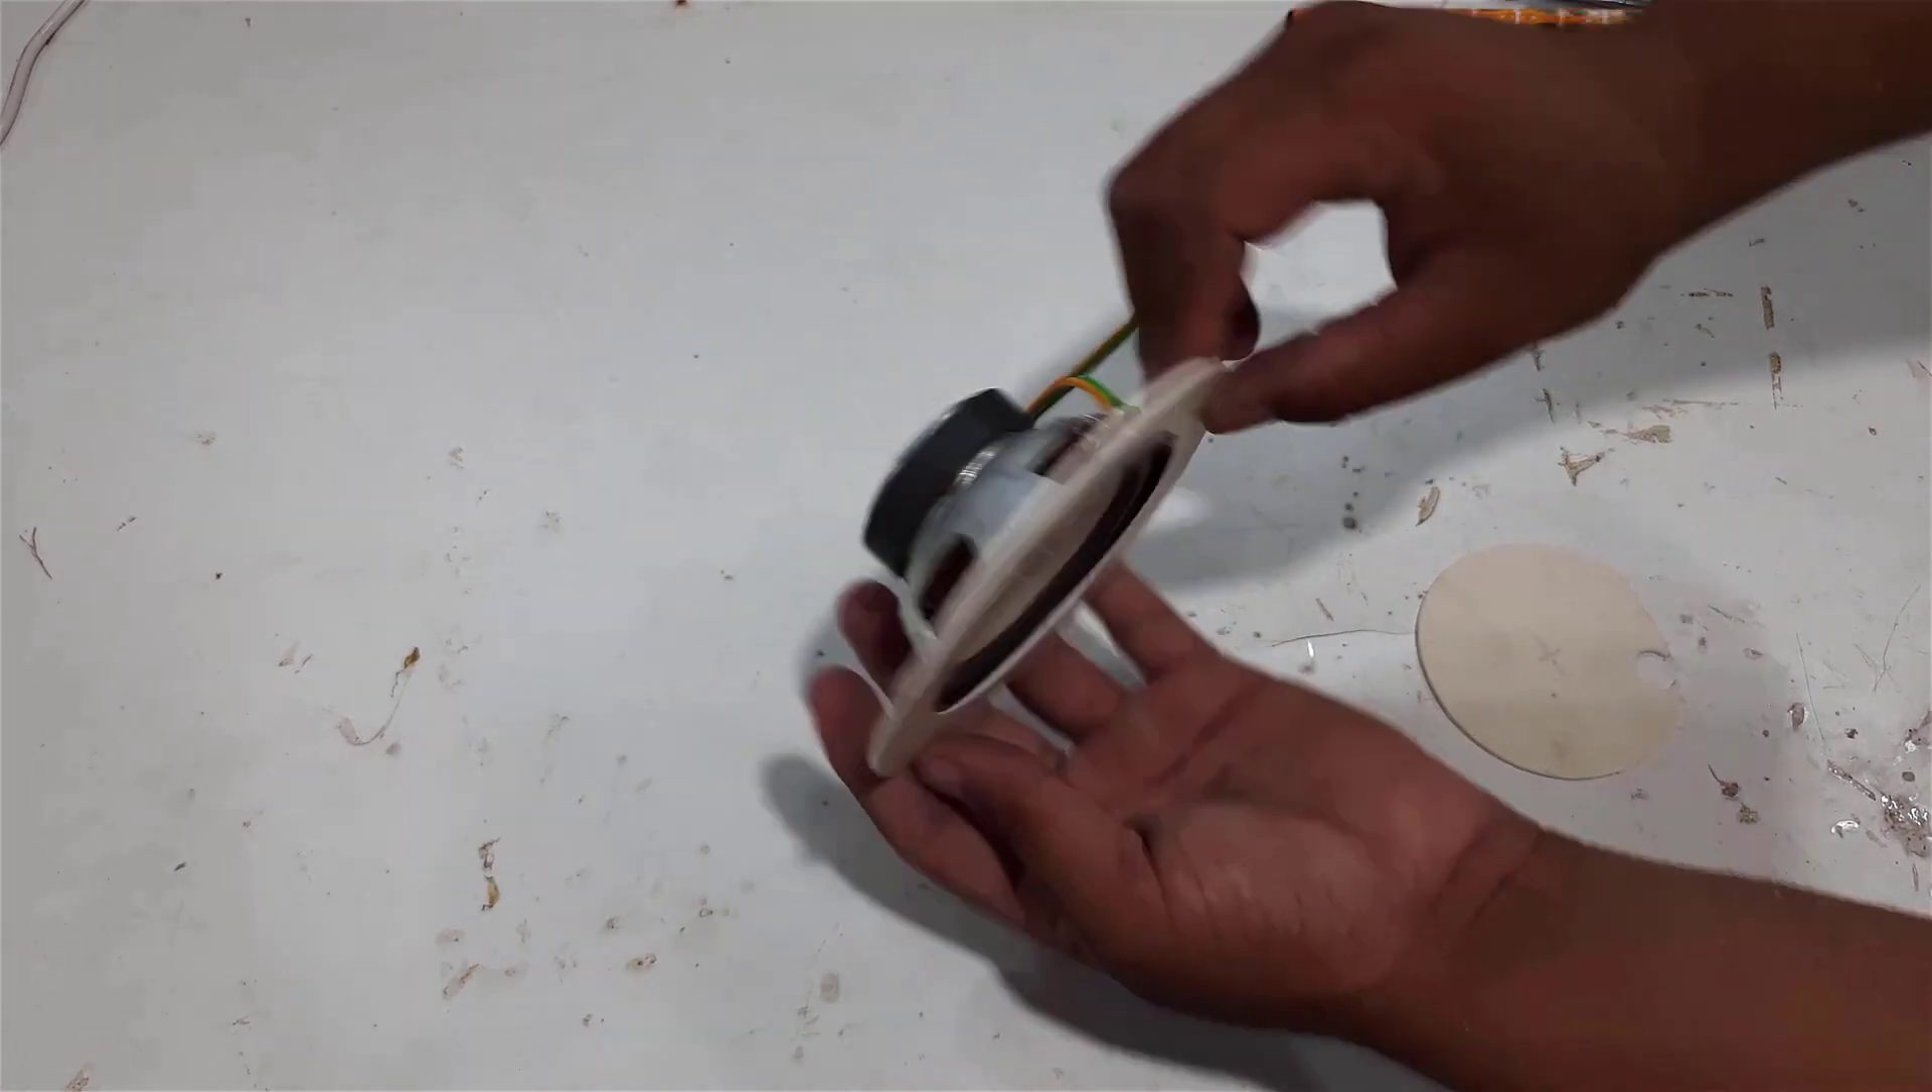देखे बिल्कुल बड़िया तरीके से यहां पर स्पिकर भी हमारा लग चुका है।